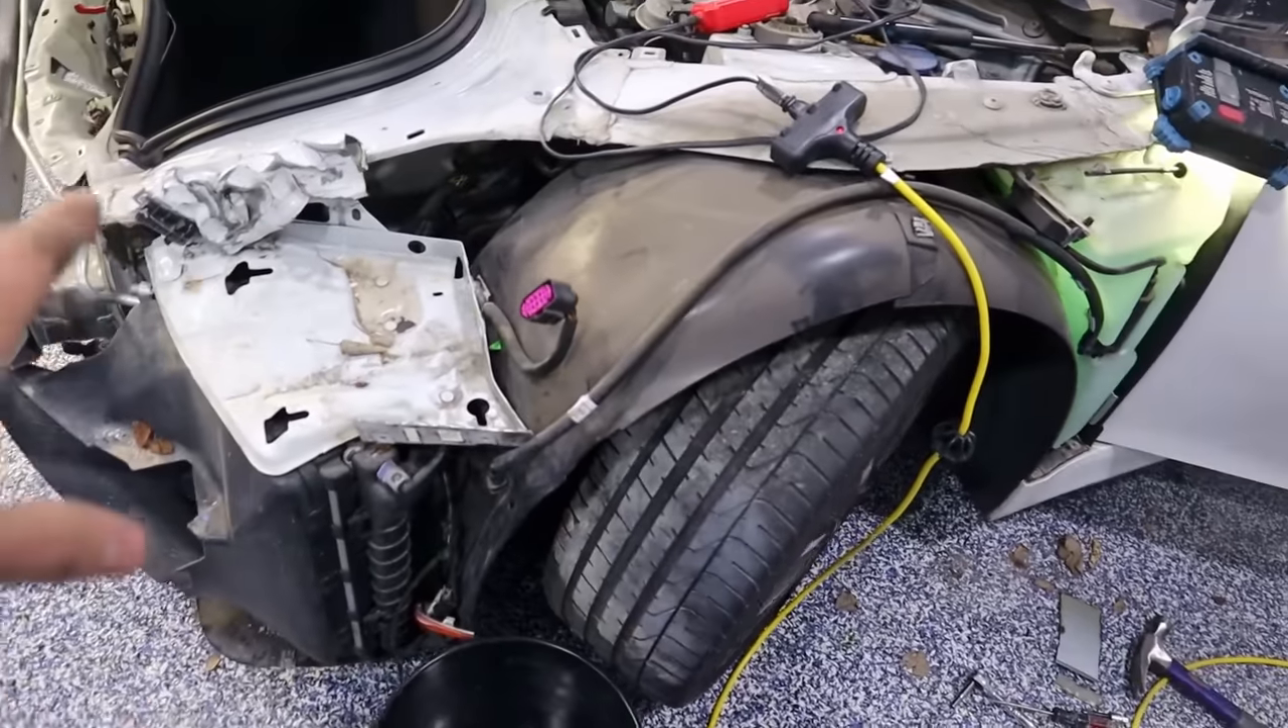Alright, I finally got the driver fender off here.